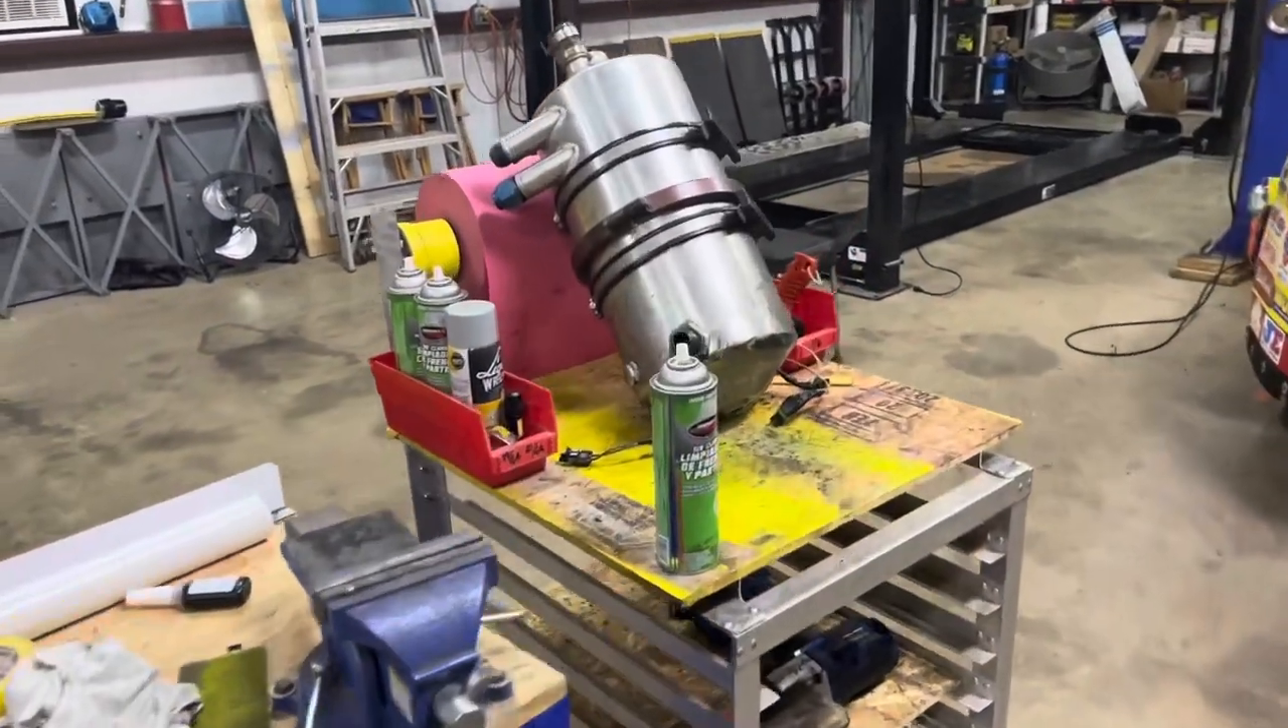Well, we've got the oil tank out.